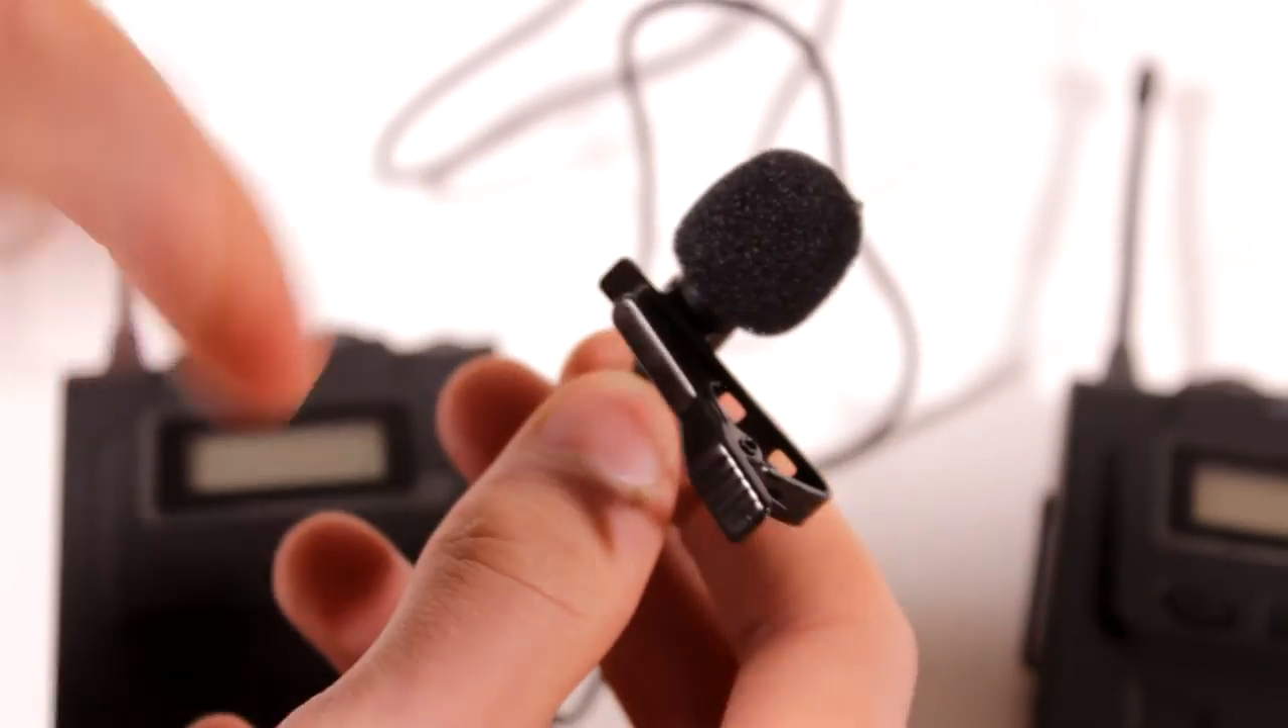I have gone ahead and put the little windscreen and the clippy thing on the lavalier mic so it's actually ready to be used.